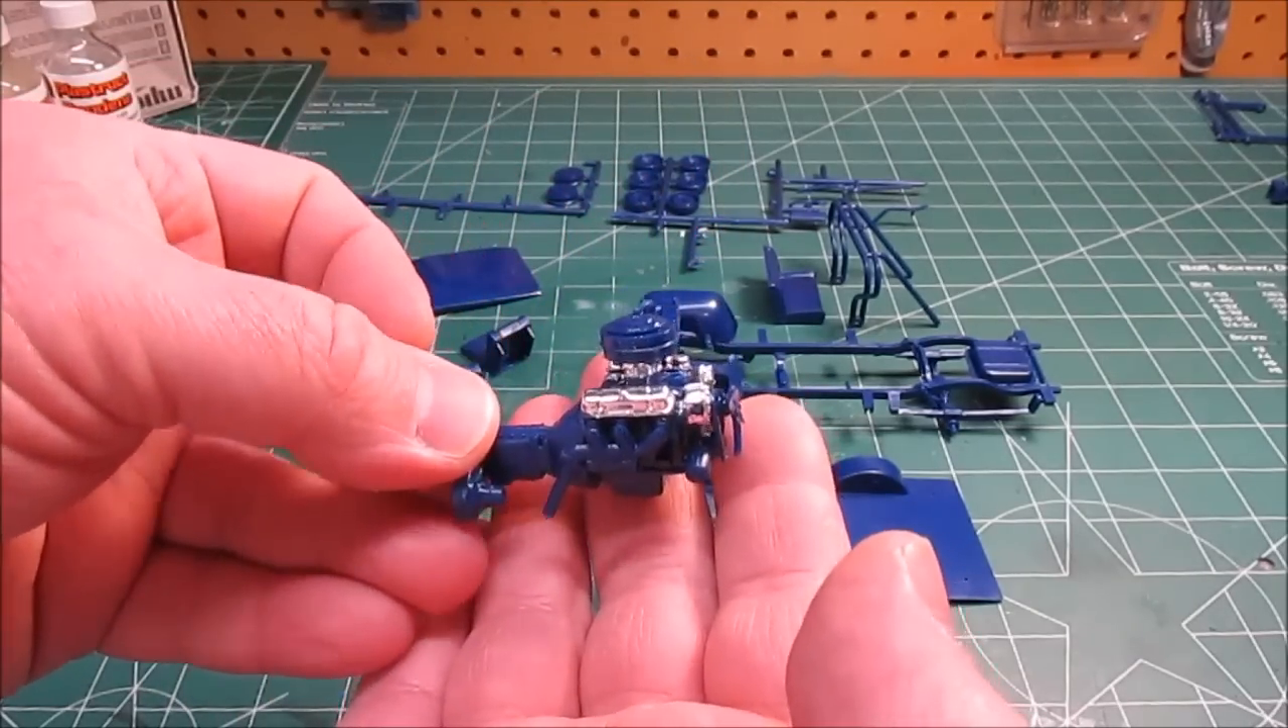The V6 here, nice-looking little engine. I did attach the chrome parts already because it's going to be just getting a coat of AMC Jeep Blue.